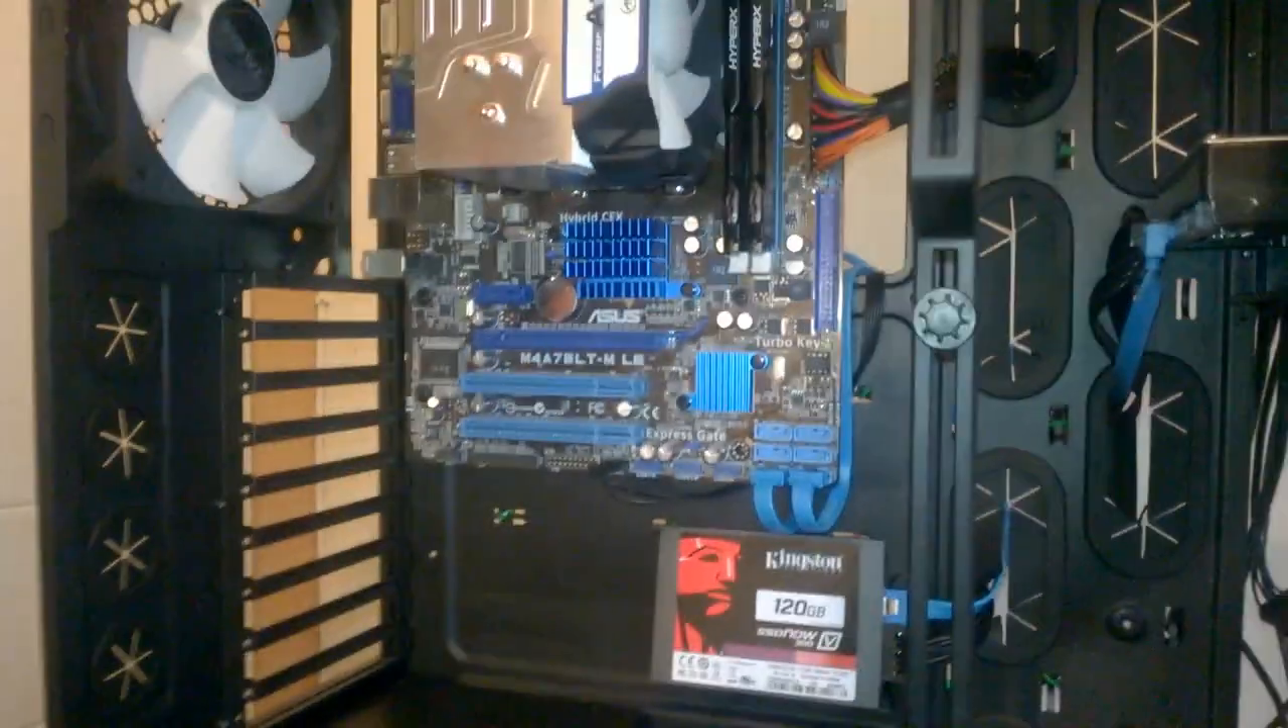Also we have our front fan on so yeah the only thing we have to do now is put in the graphics card so we don't have much left to do with the build.